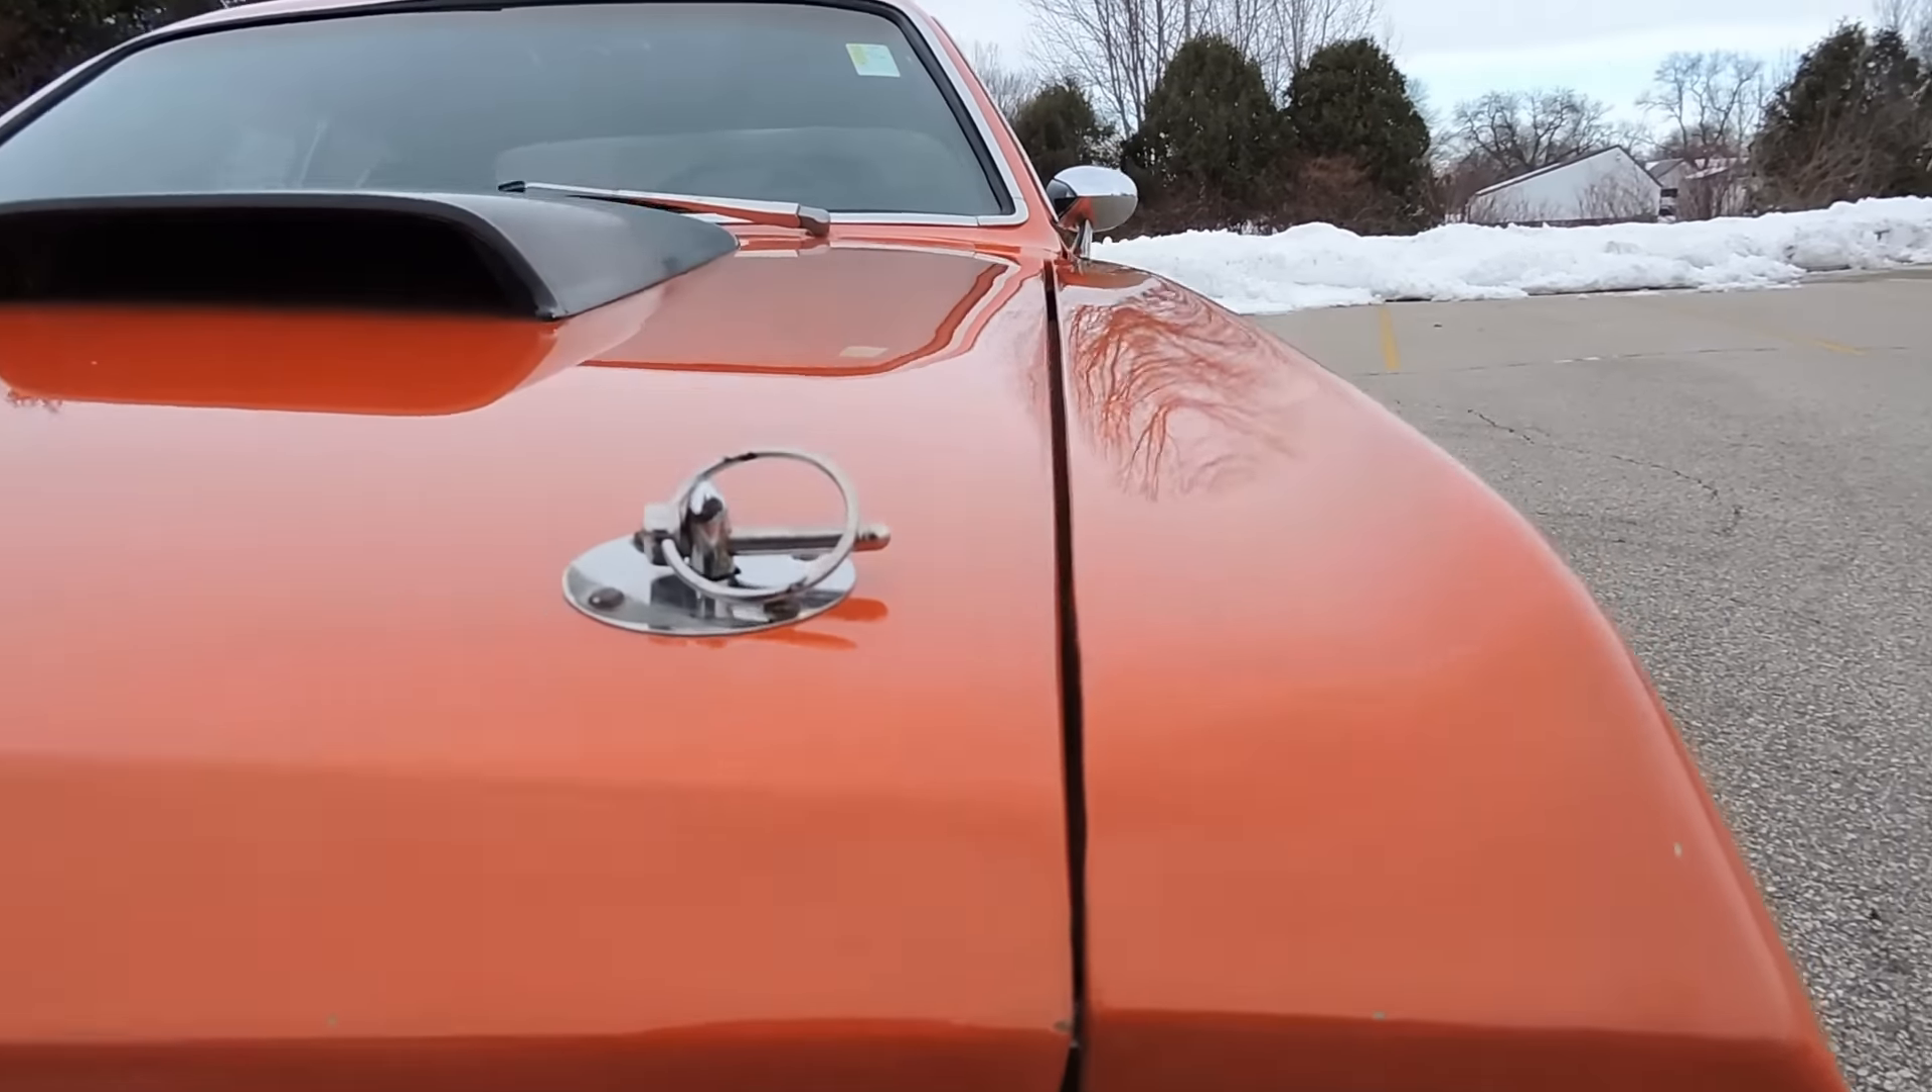The hood fits great along top of that fender. Gaps are really pretty decent, it's a little tighter in the very front than in the back, but not bad at all.